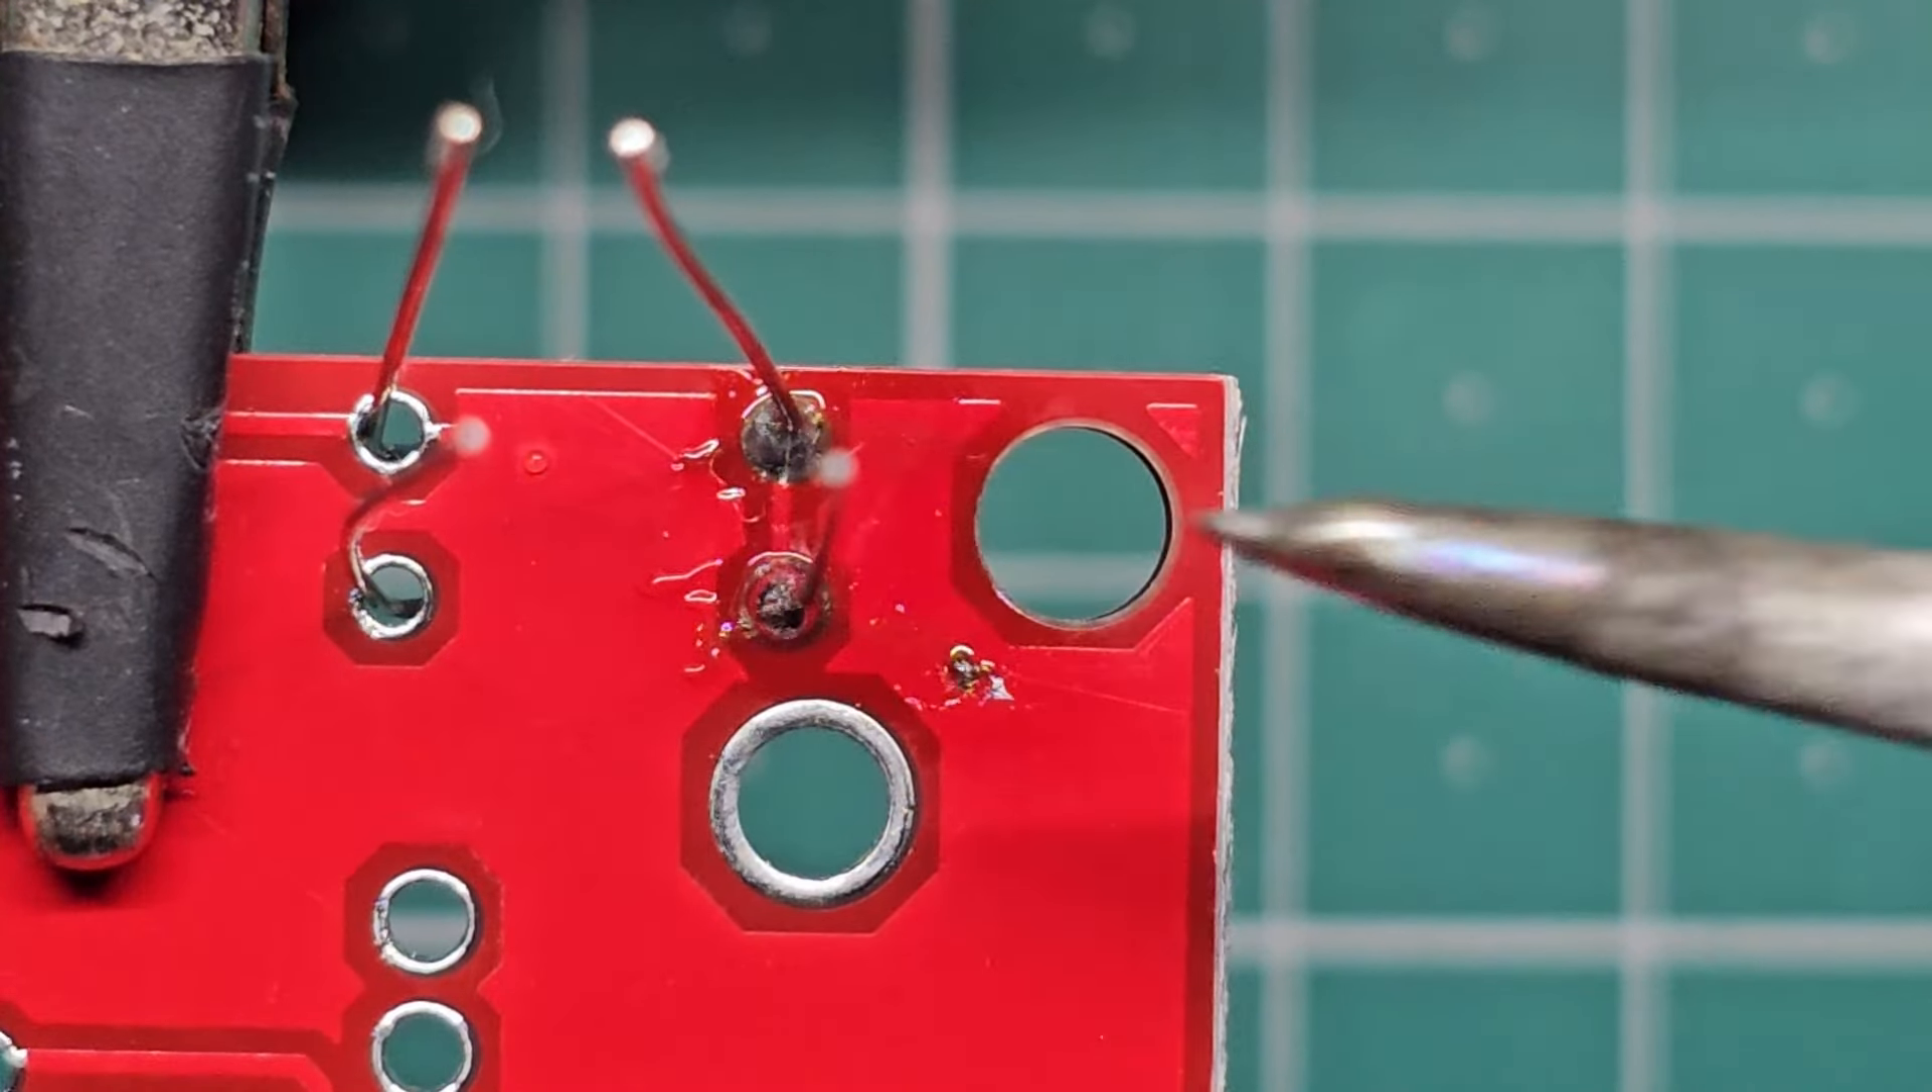As you can see, the holes for the leads of these components are way too big. It still works, and the solder still forms a connection, but there's so much extra space that the components just move around during assembly.